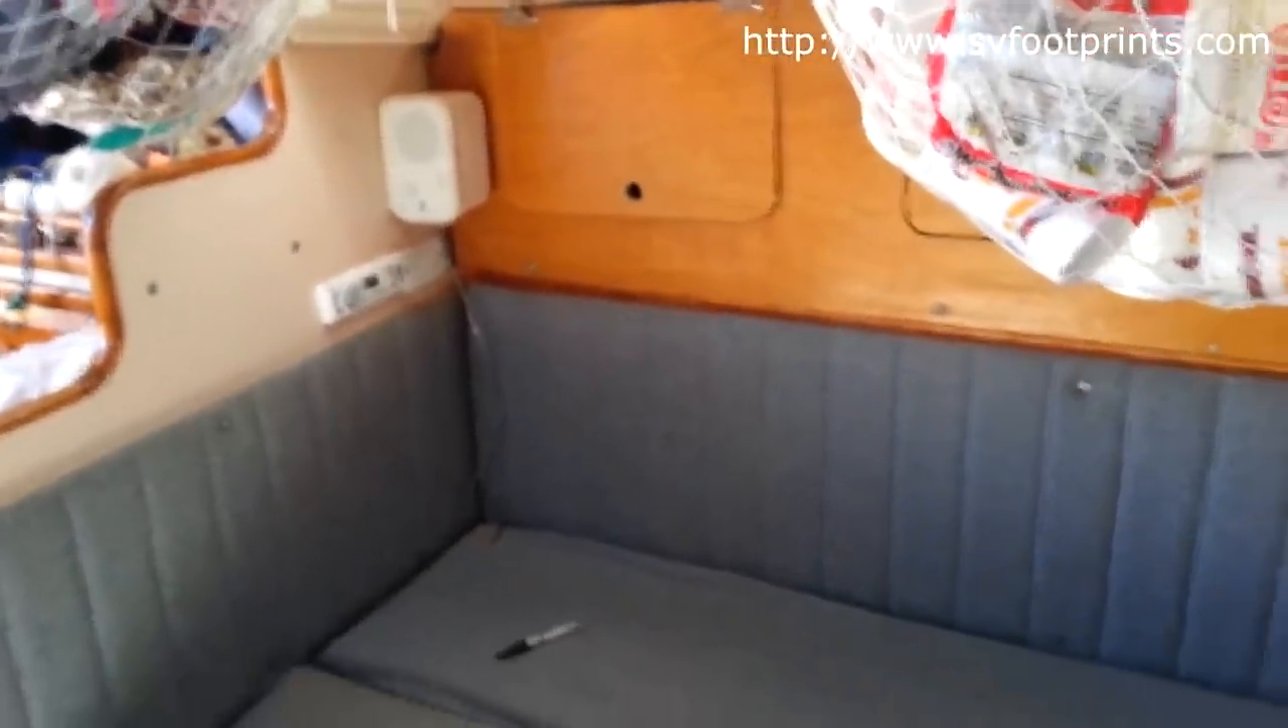I've gone ahead and mounted one of the stereo speakers.